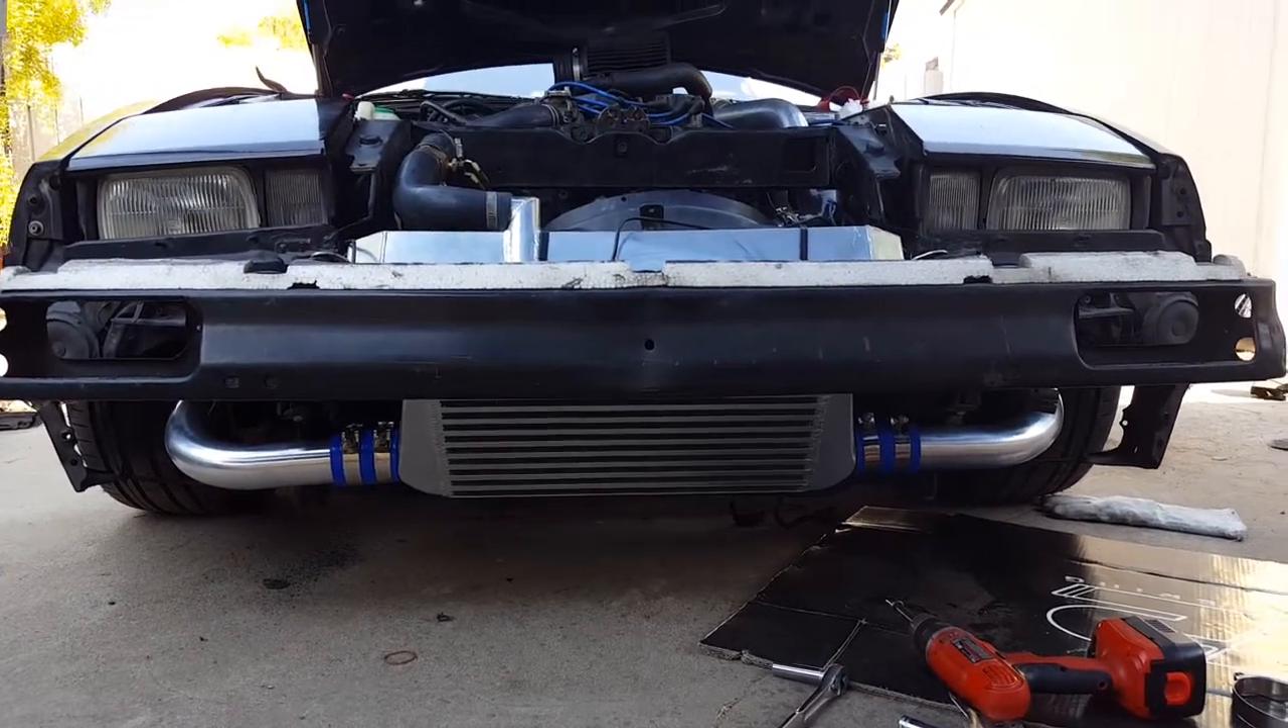Hey guys, I just finished installing the intercooler on my 1986 300ZX Turbo.